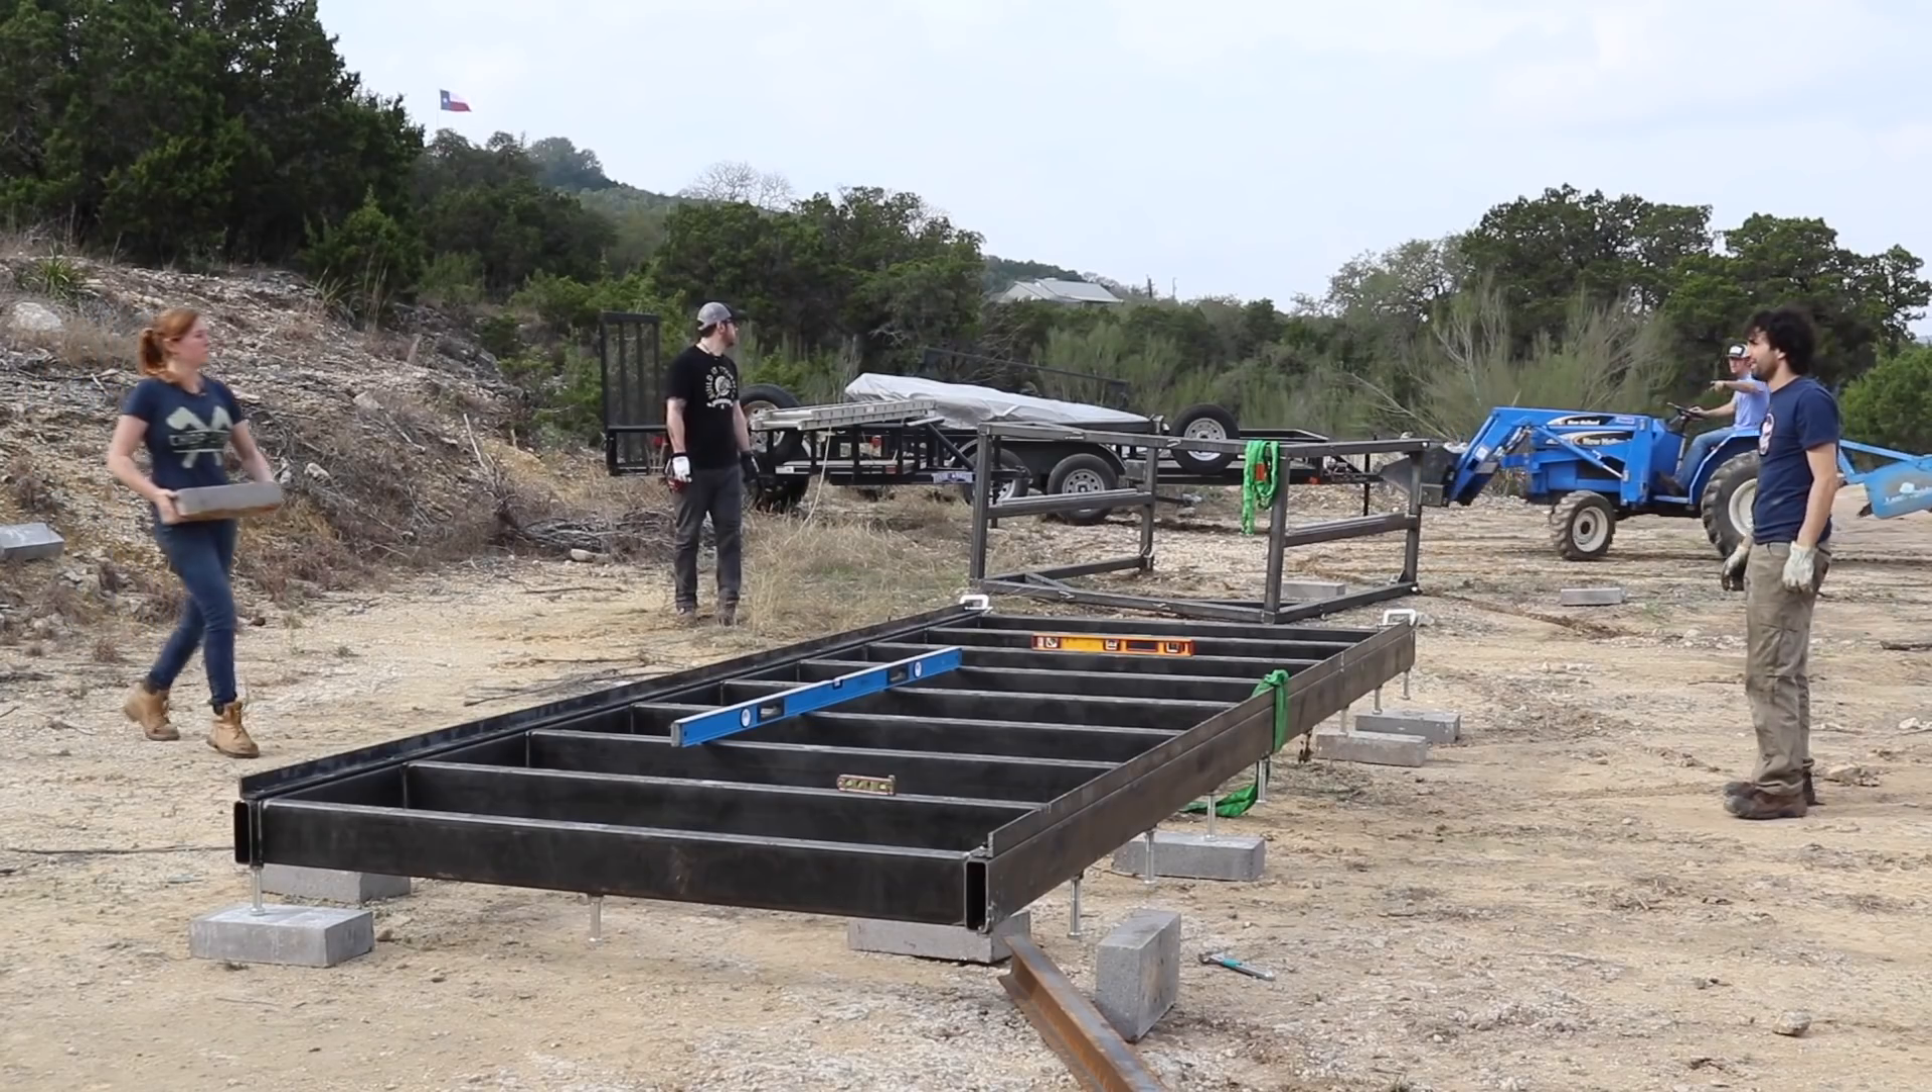Now, I'll probably end up pouring a slab for this, but in the meantime, the guys positioned a paver under the four corner feet.